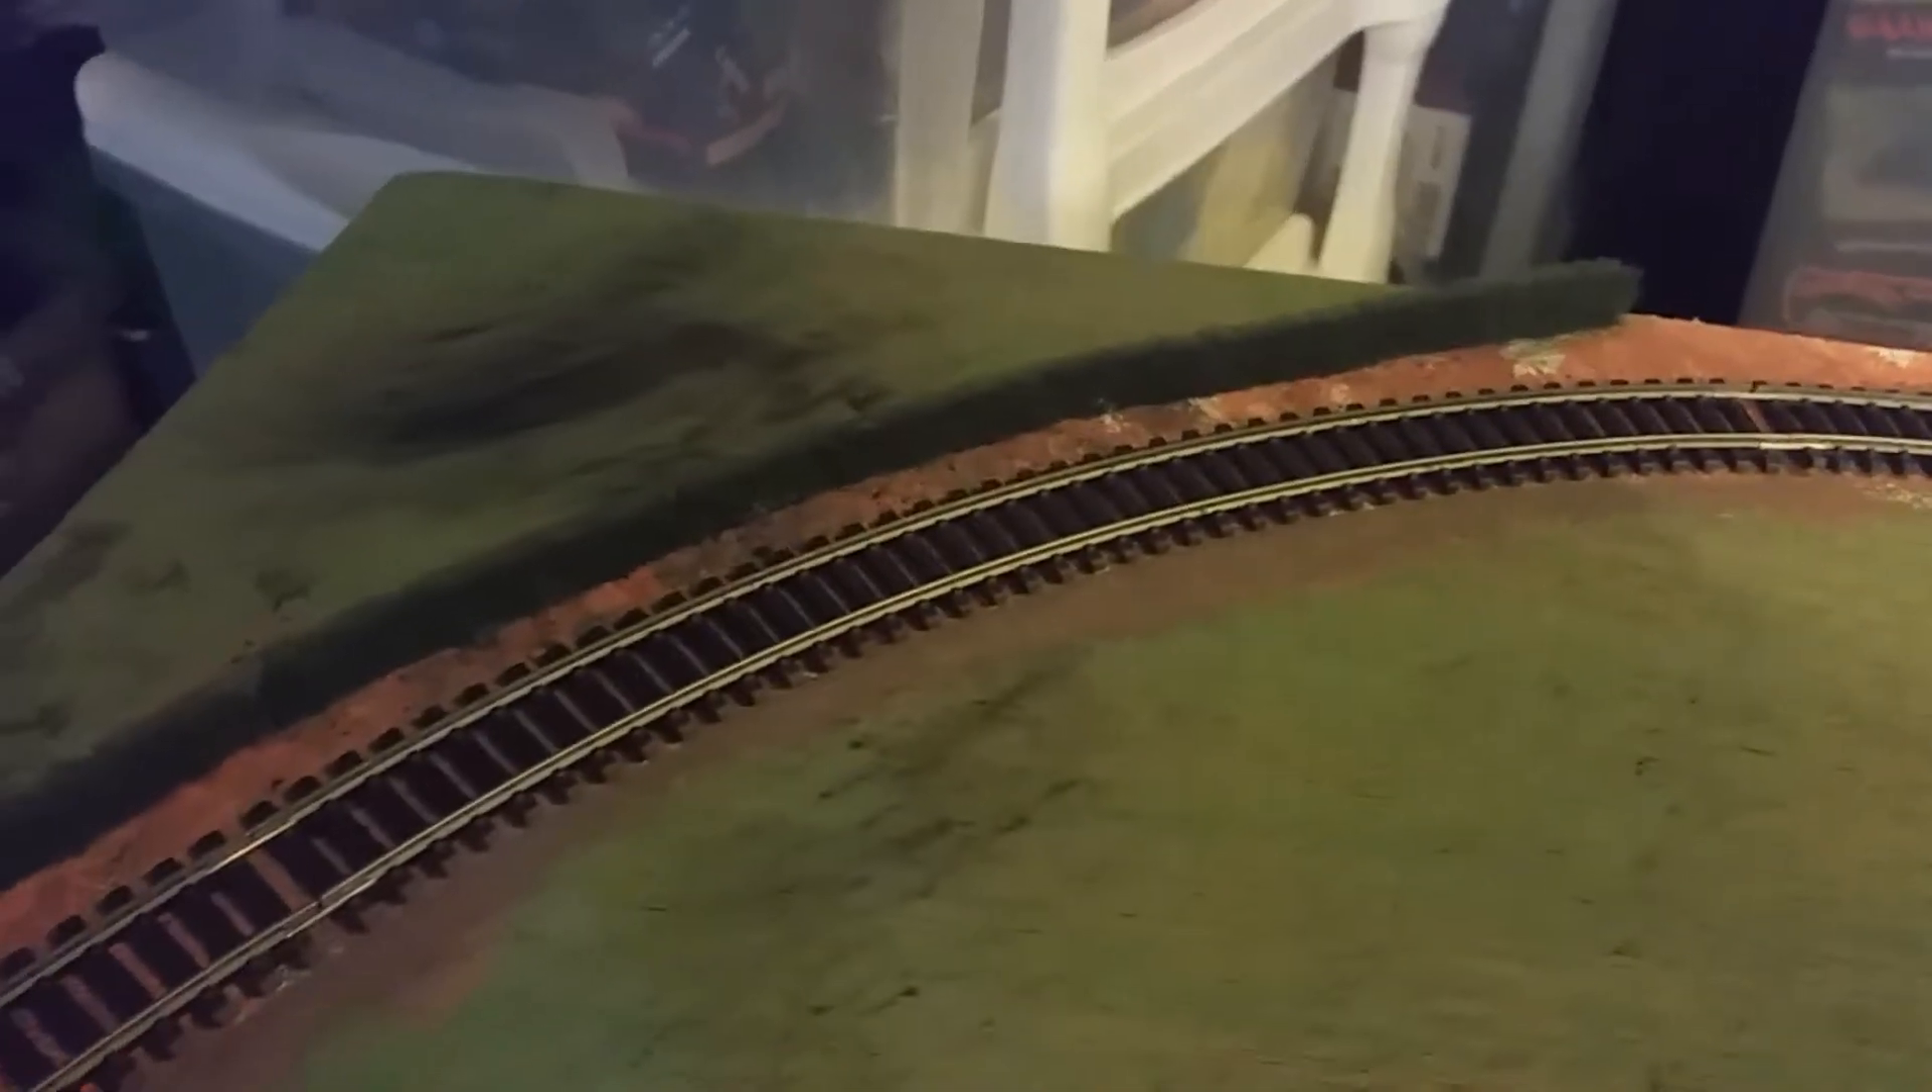As you can see it kind of gives it the effect and what I've started to do is glue on some hedging.